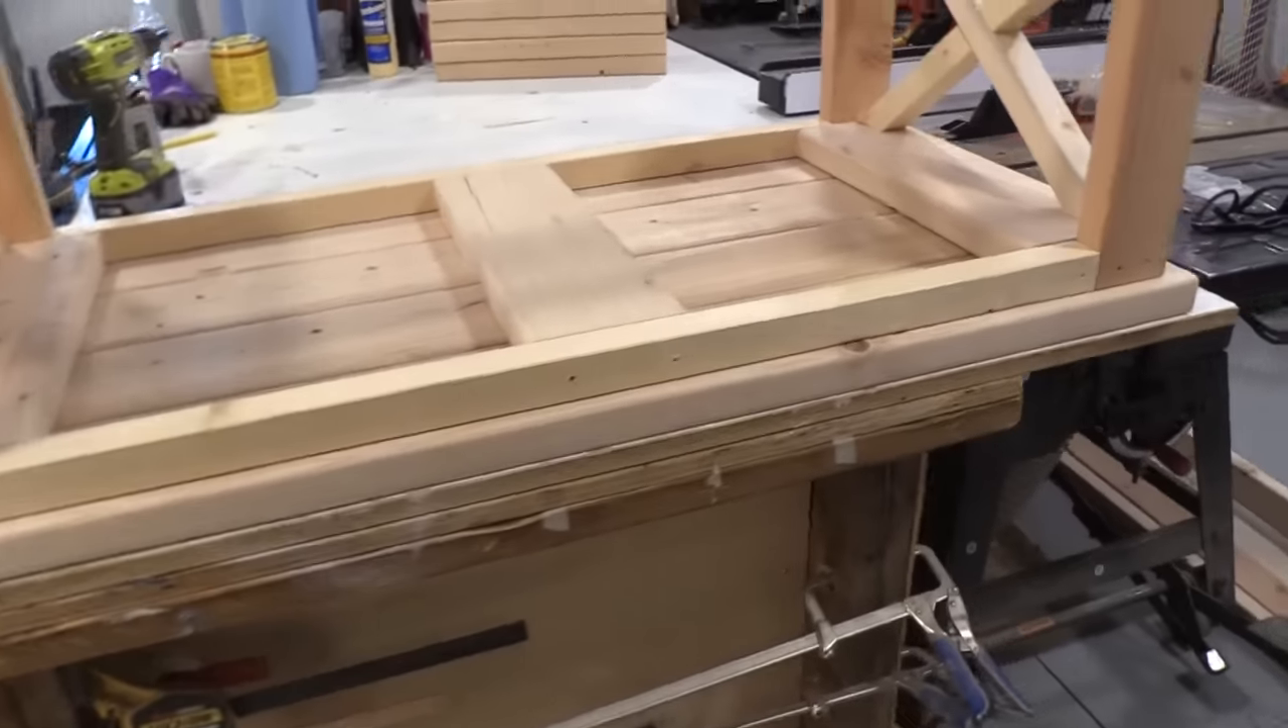So the table top boards are all in place and I'm going to start in the middle, screw those down and then work my way out so I can make sure all the boards are nice and tight.